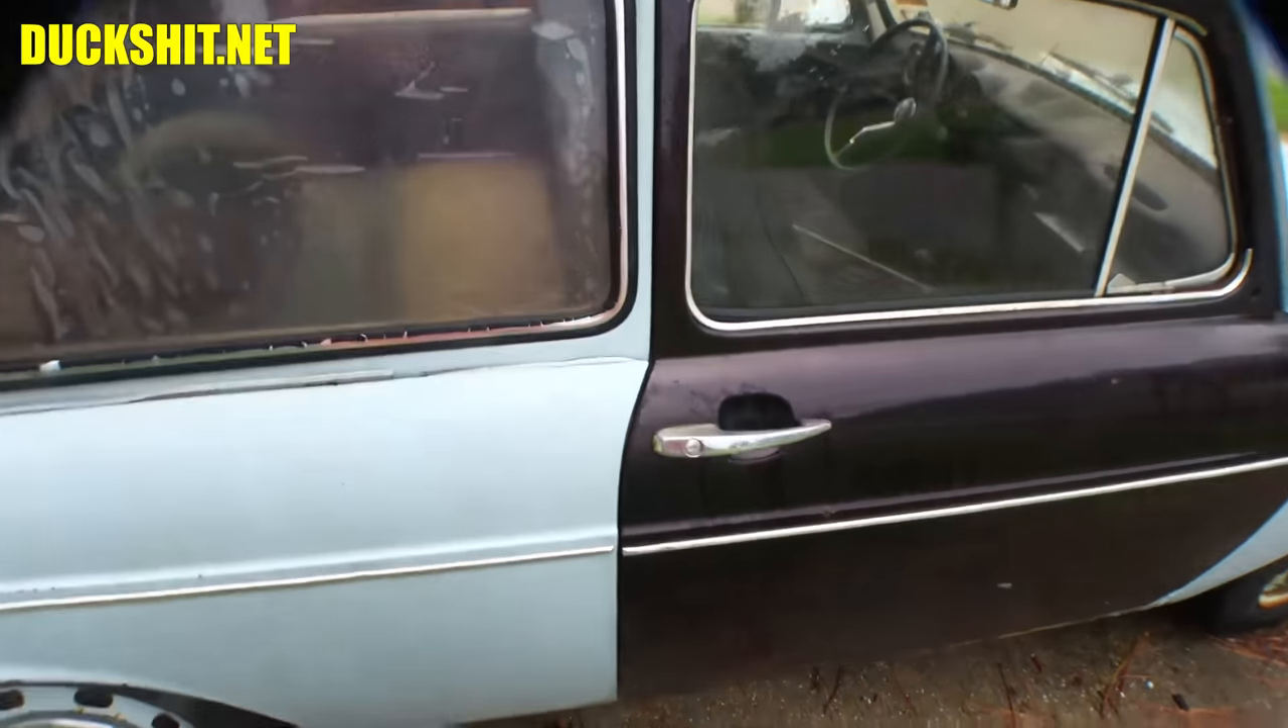I mean the door seams are lining up.